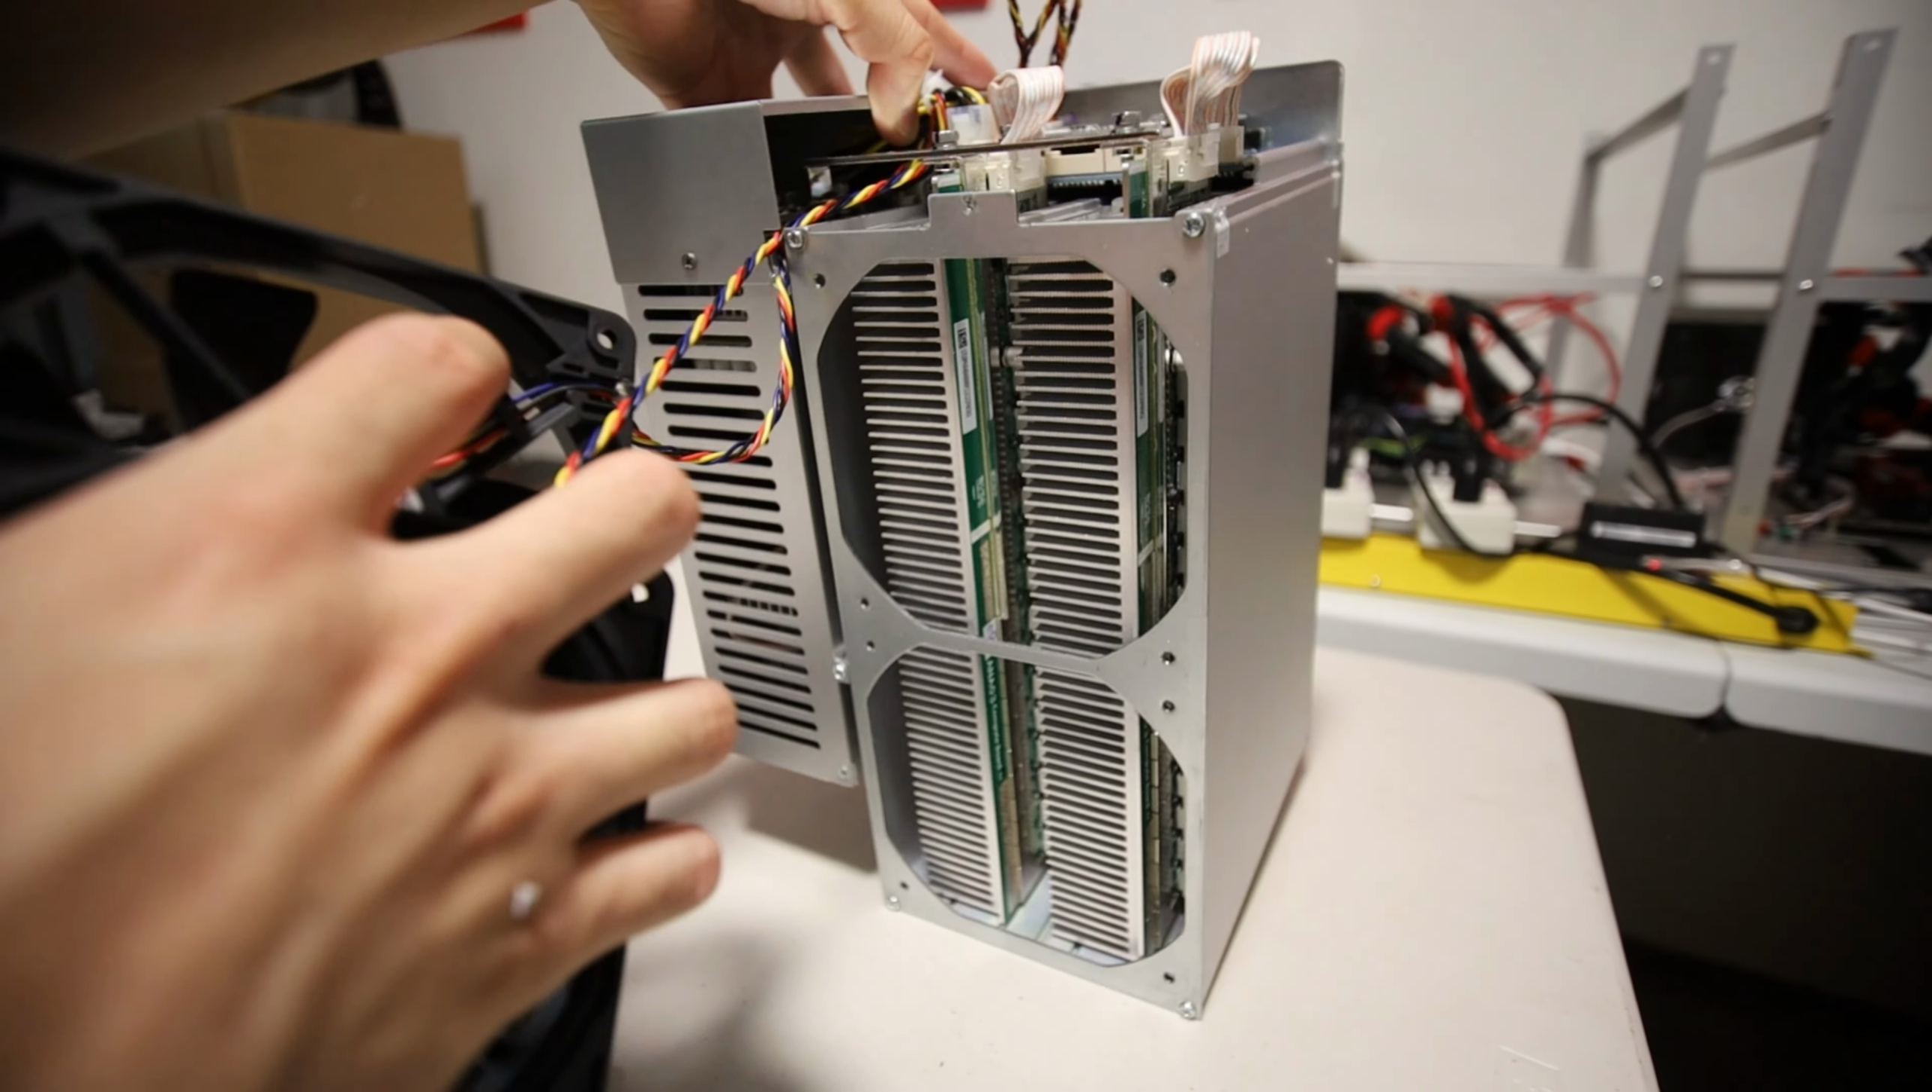Uh, I mean, we took off the fans in the front to, I guess, slide out these, uh, control boards.